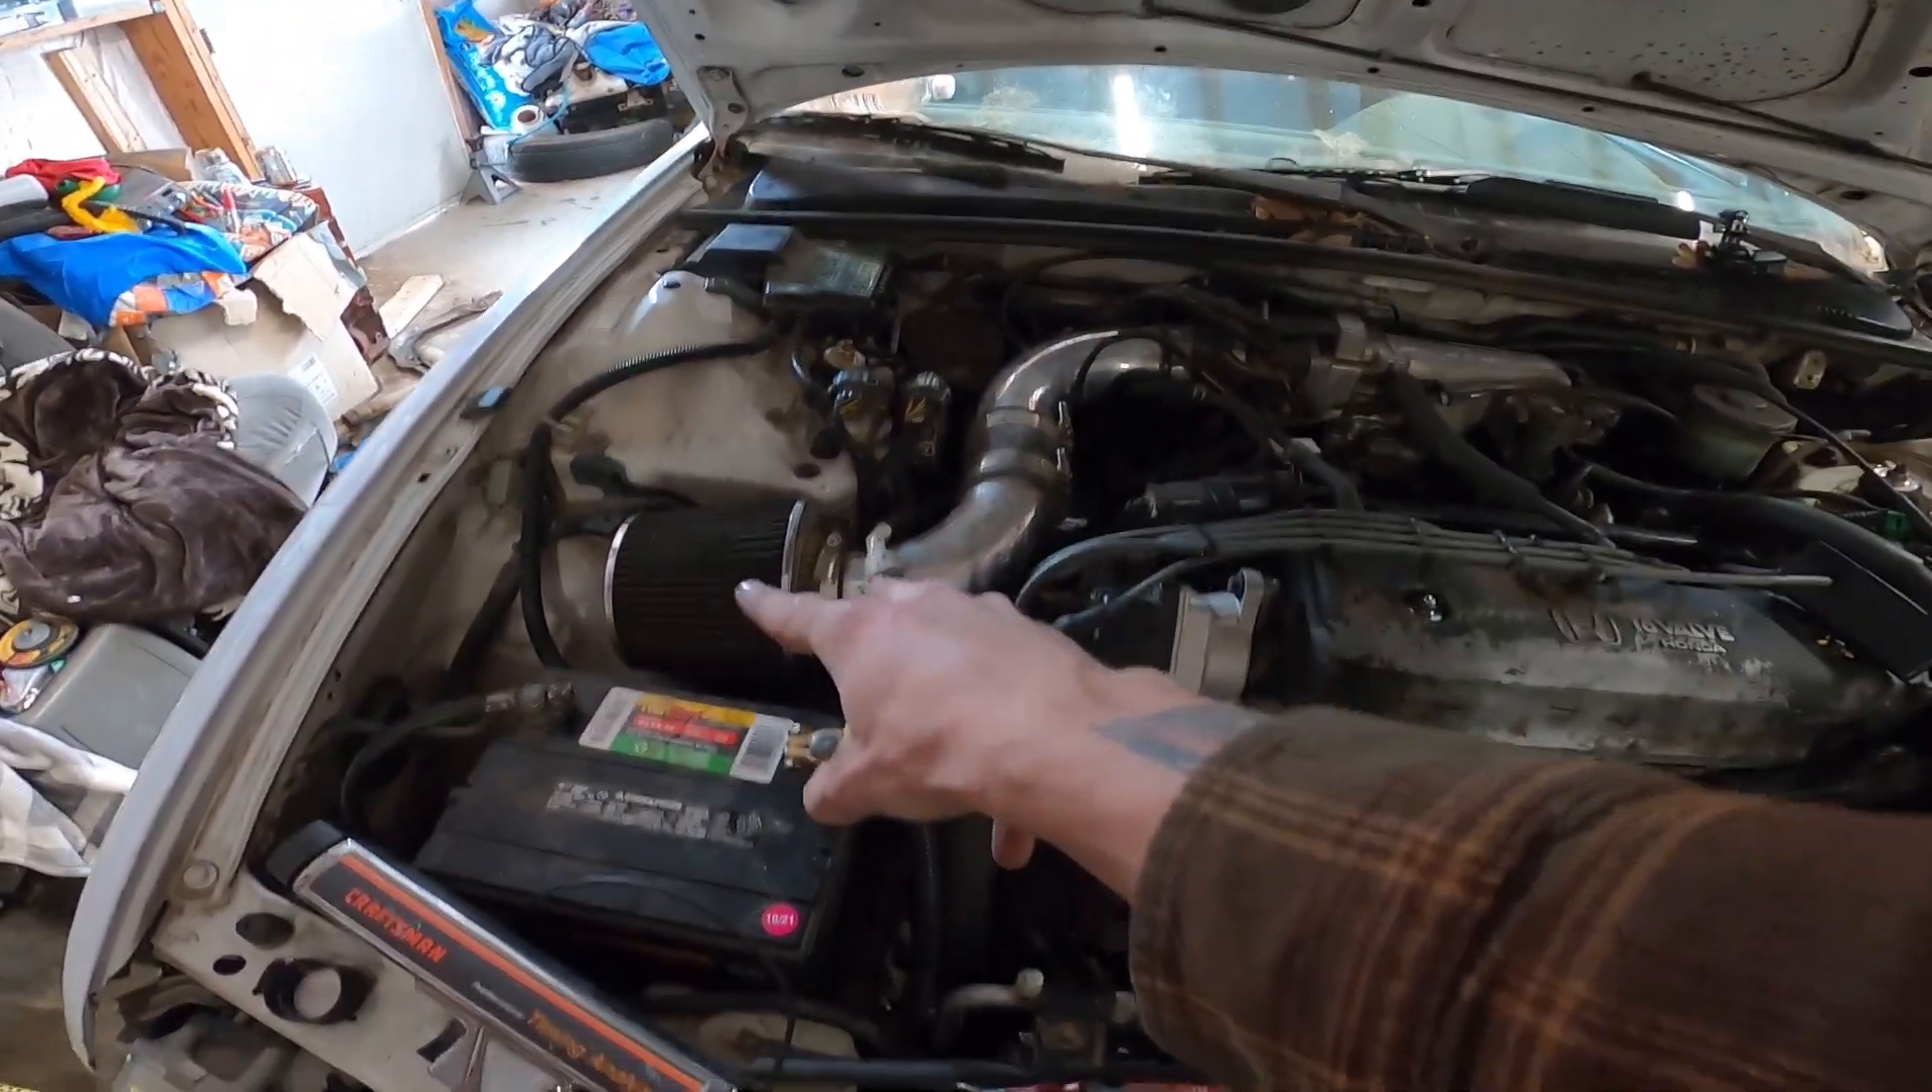Everything's put back together. We got the air filter put on.